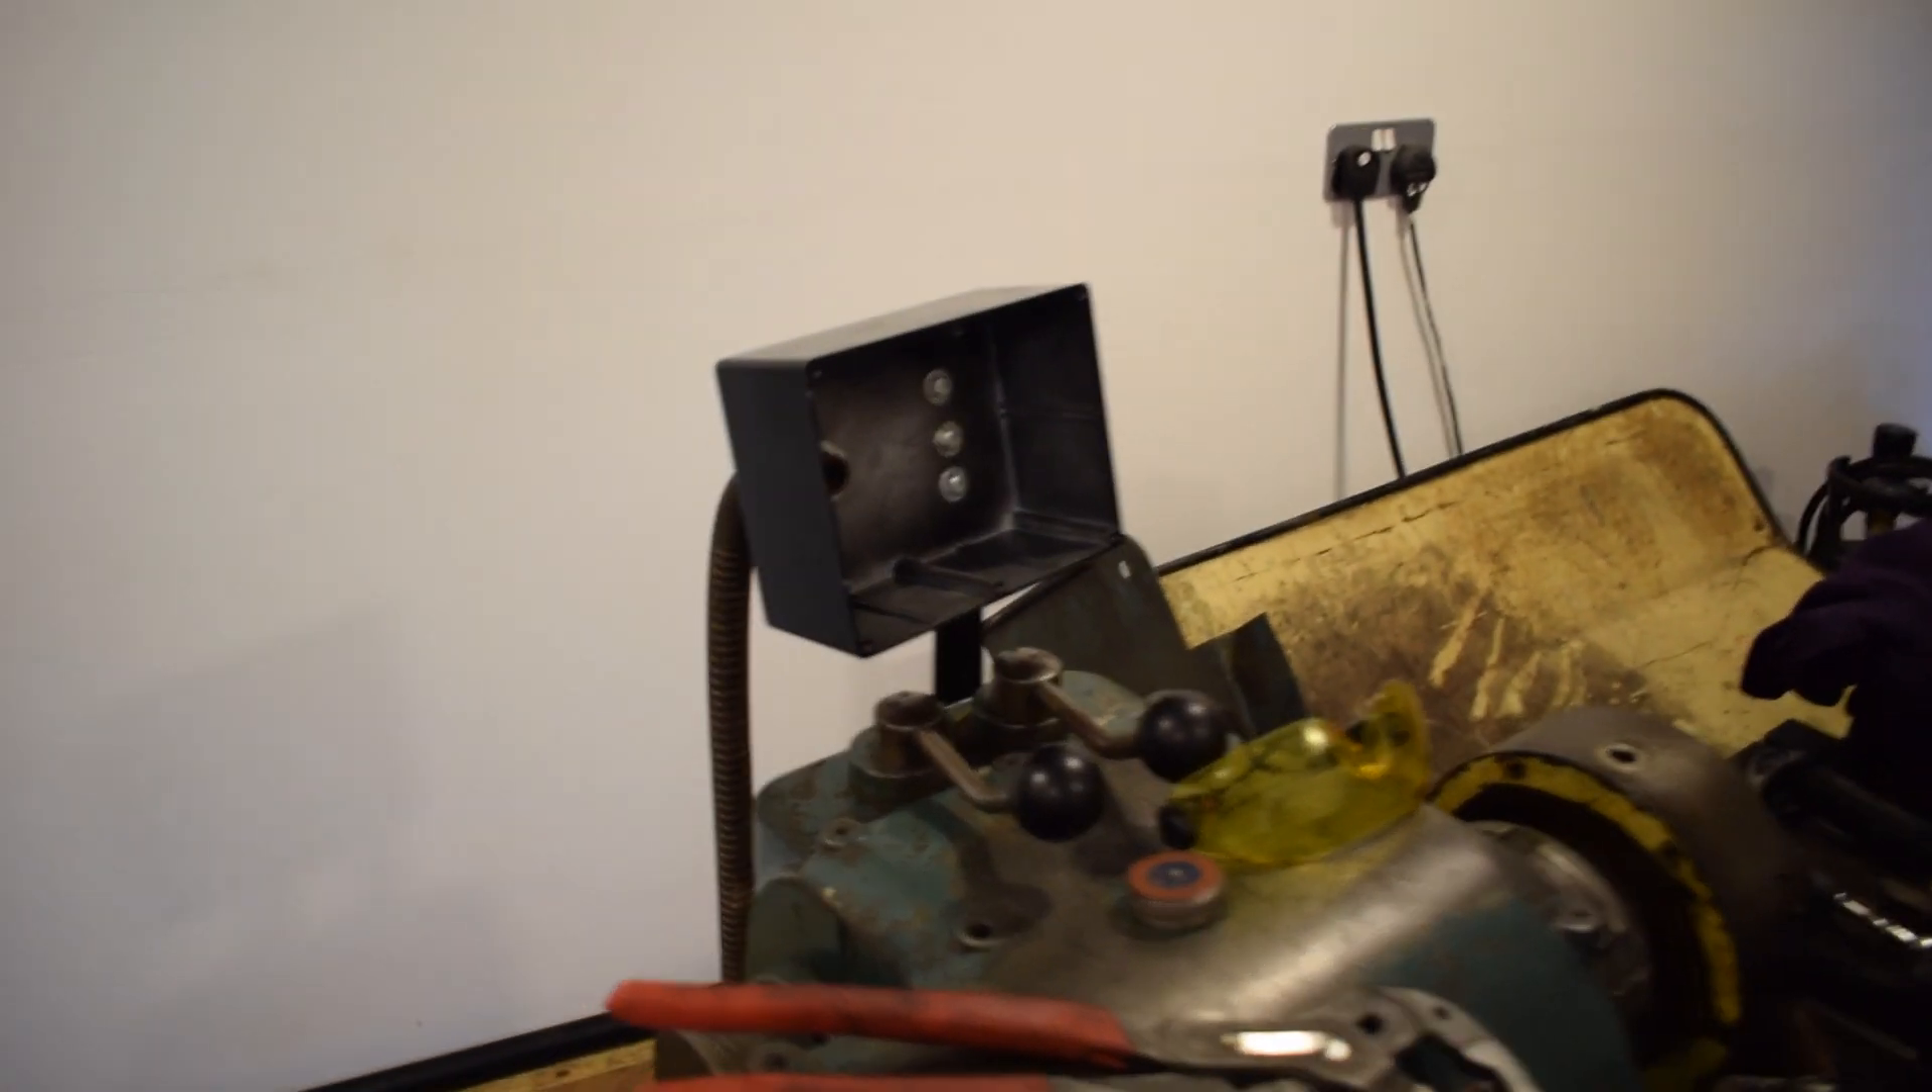So I've got the control box on now.